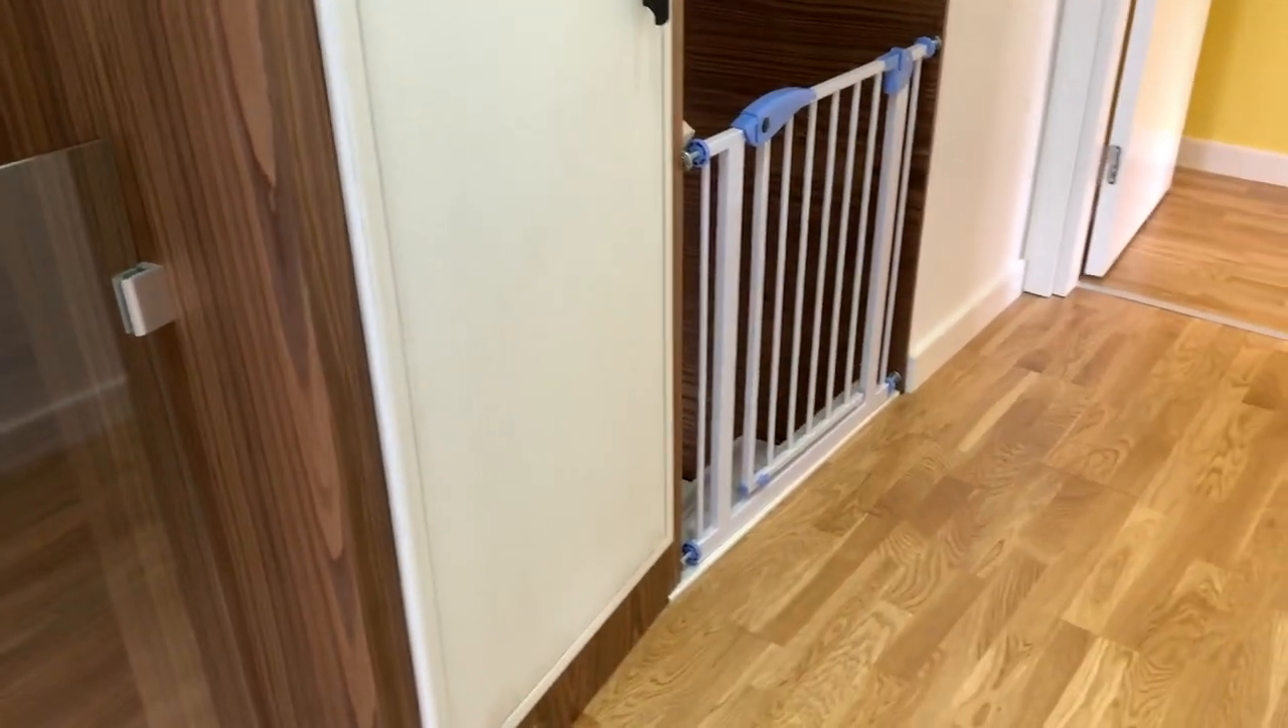So, wir sind jetzt hier im obersten Stockwerk und unser Sicherheitssystem ist jetzt hier angebracht.